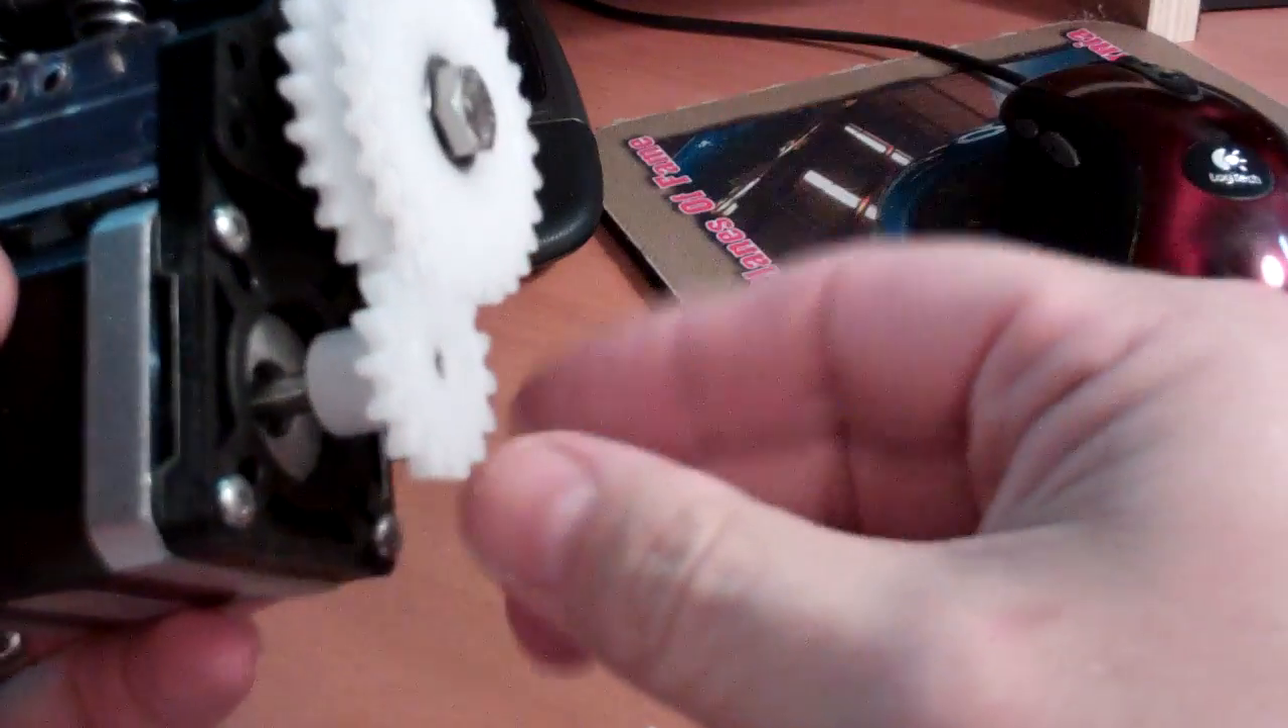I've got the gear on the stepper motor.